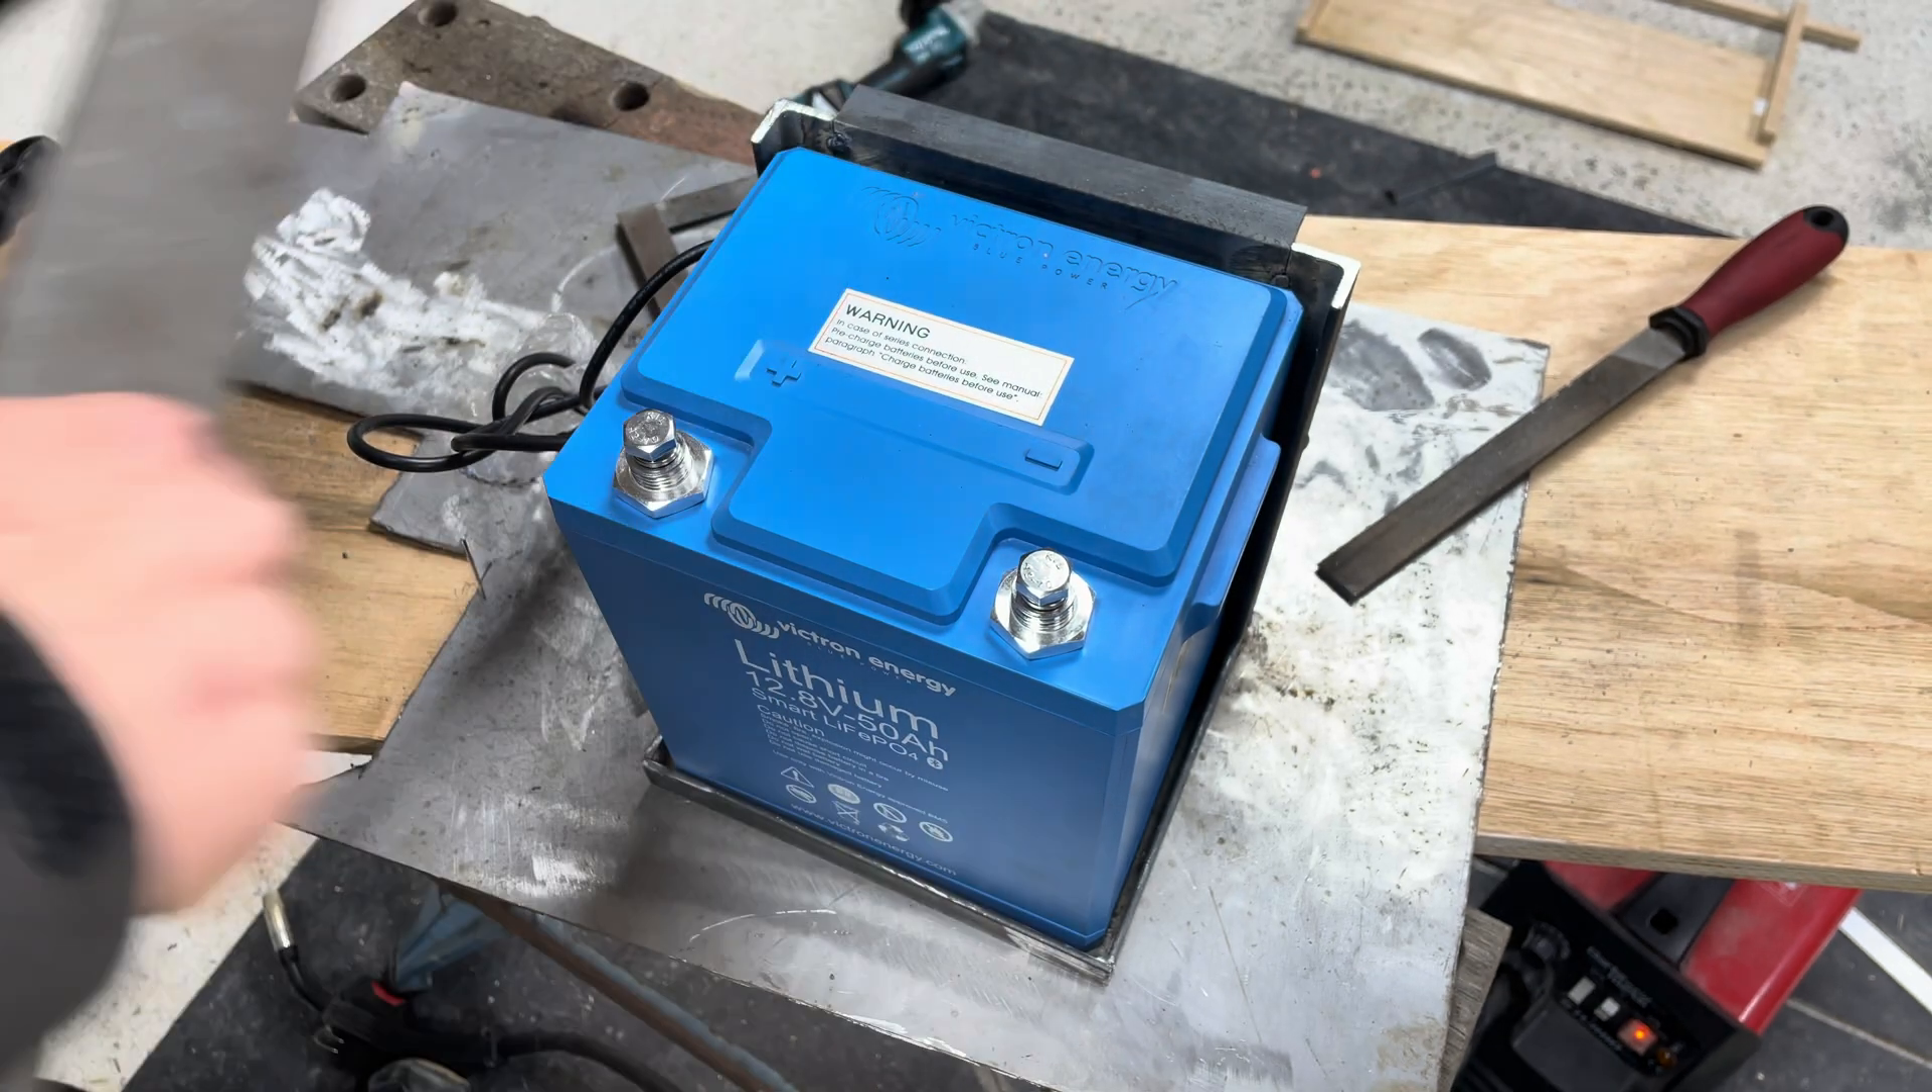So battery sits in there. That's pretty good. Happy with that.